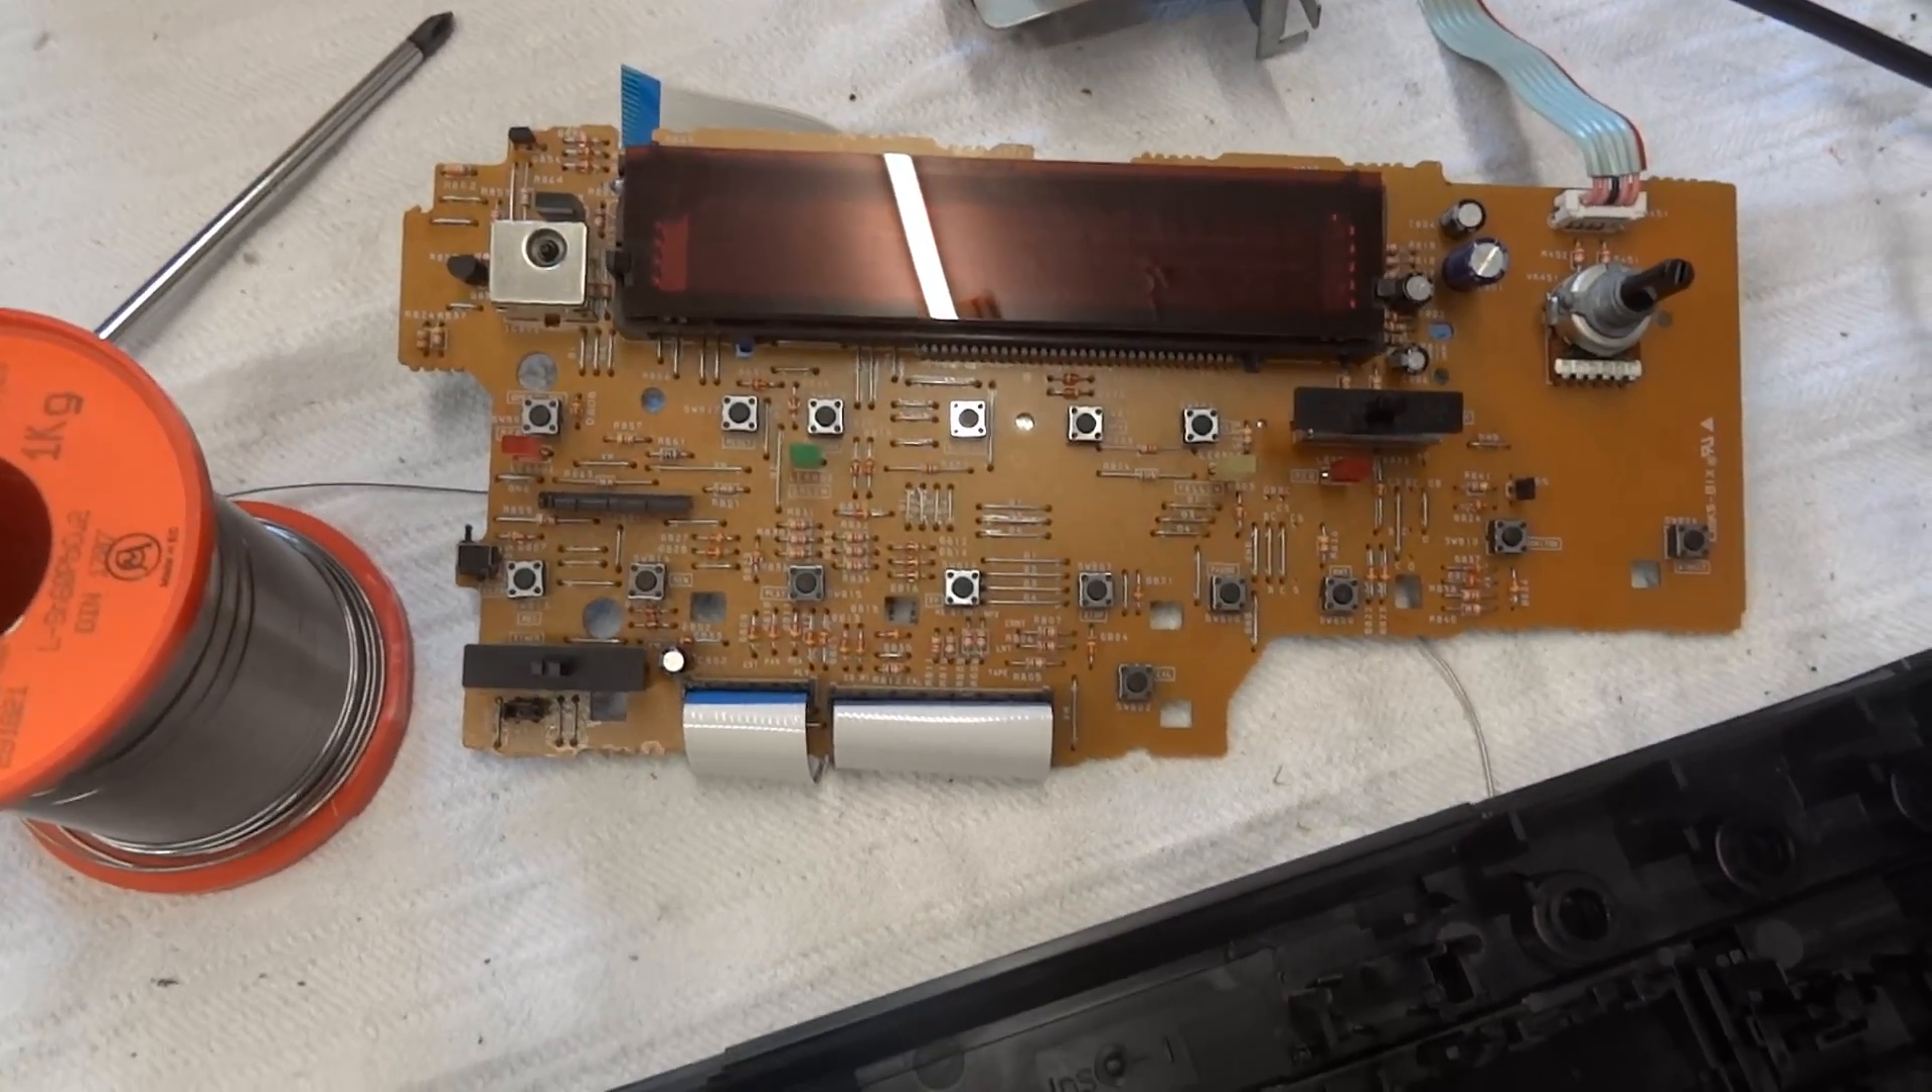I took off the faceplate, and I took out the circuit board in the faceplate to take care of a problem that this has, and that is the display is dirty.